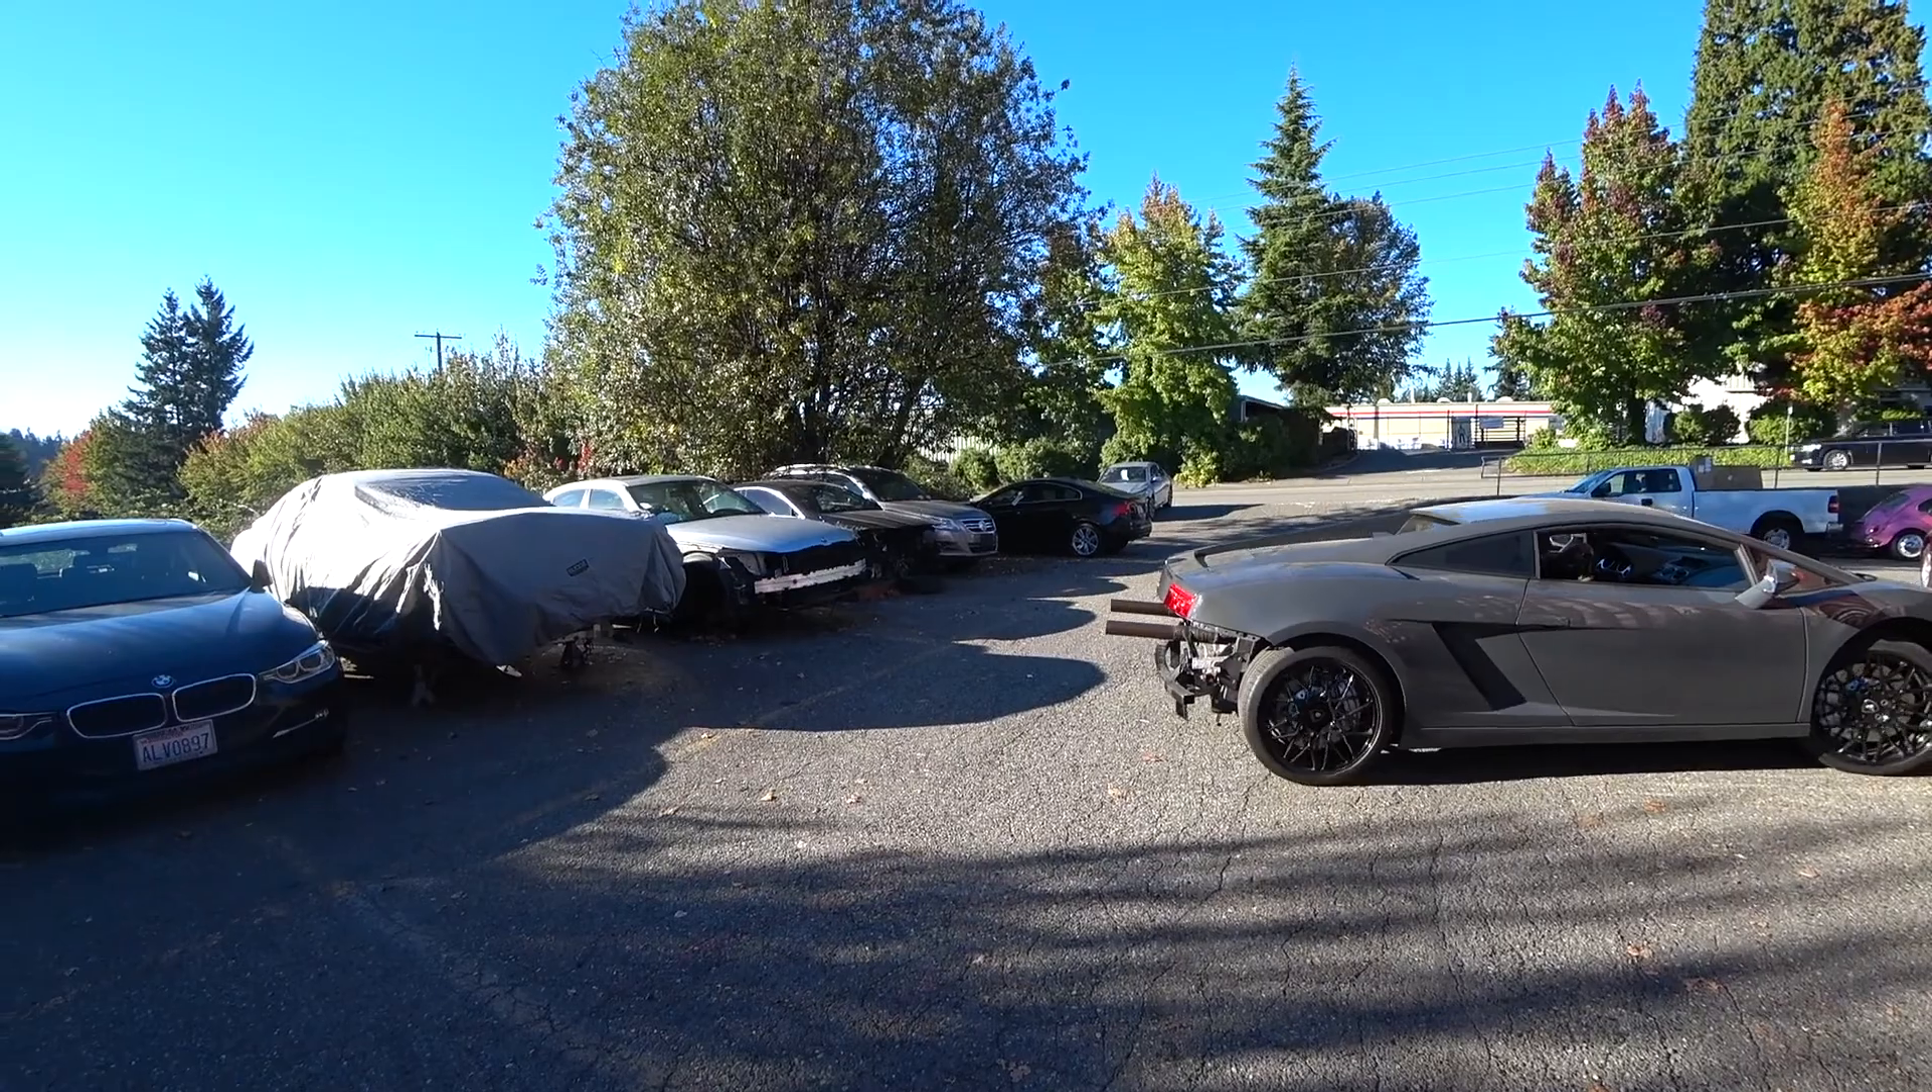Yeah, those pipes are sticking out.